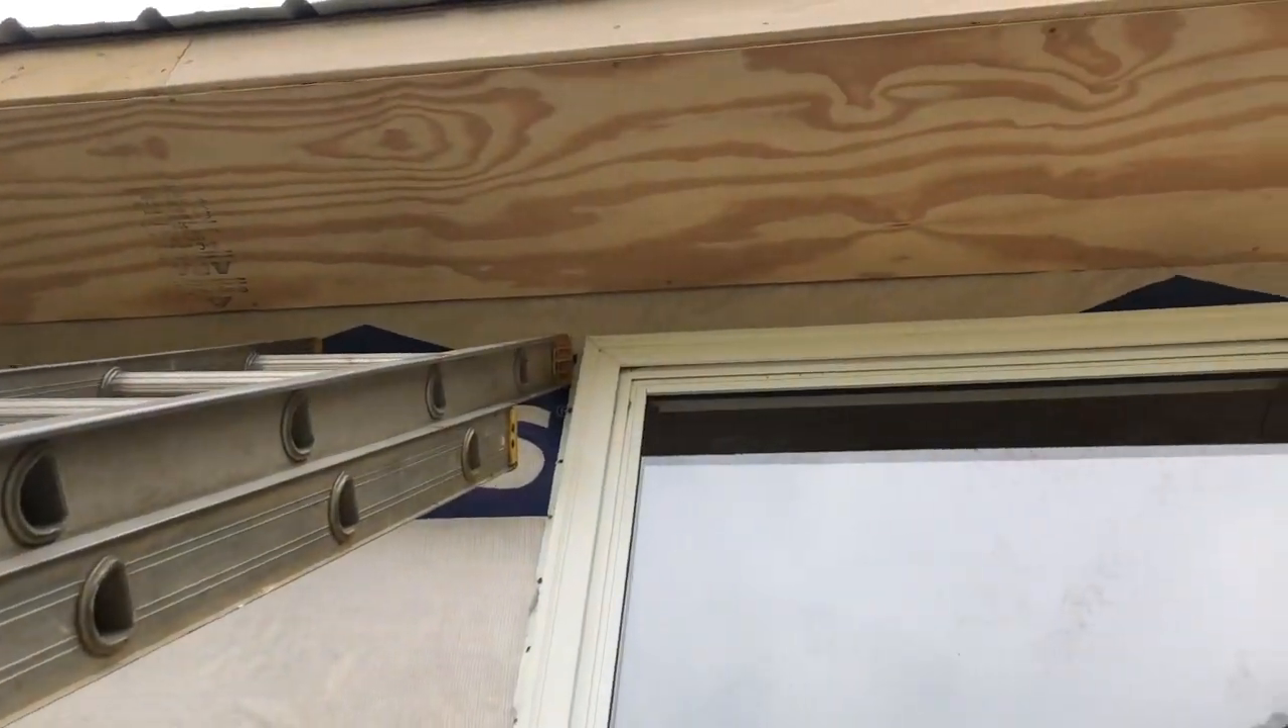So we got the front side finished. Now we just have to put in the vents and paint.